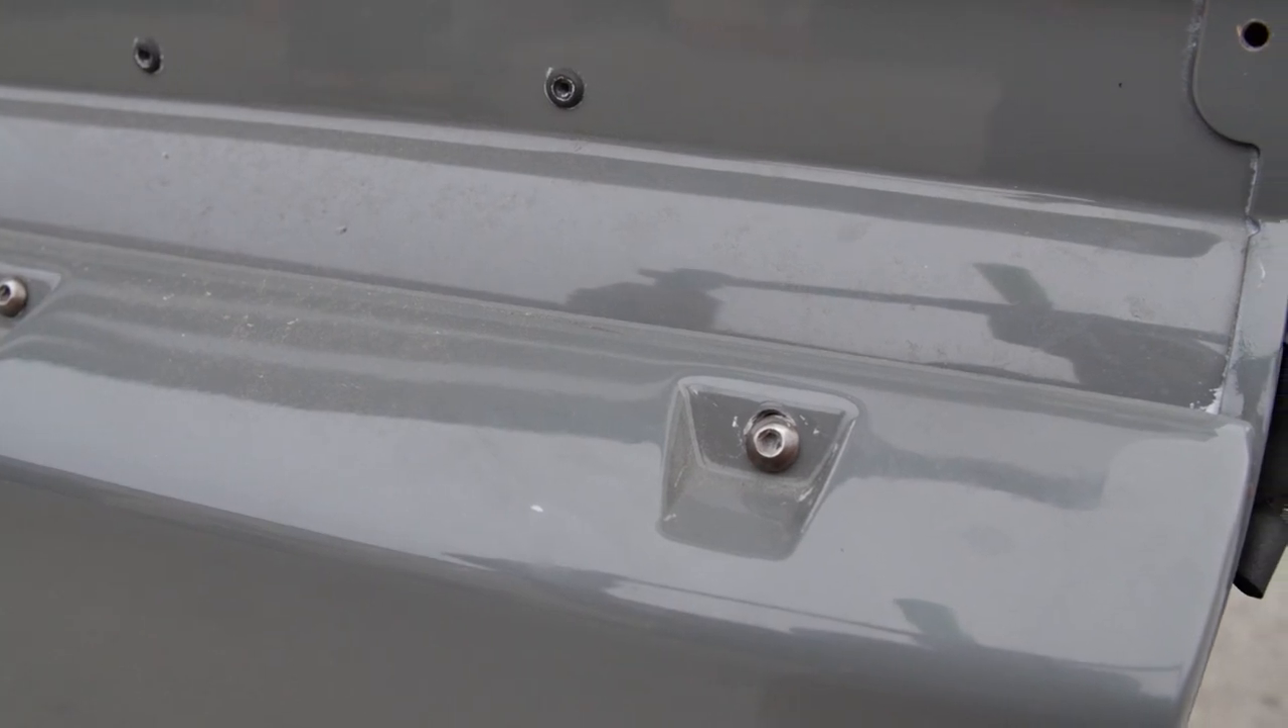You can see this bolt right here it's not aligned with the hole they had to recess the hole and make the hole bigger so now you can see the hole behind the bolt.